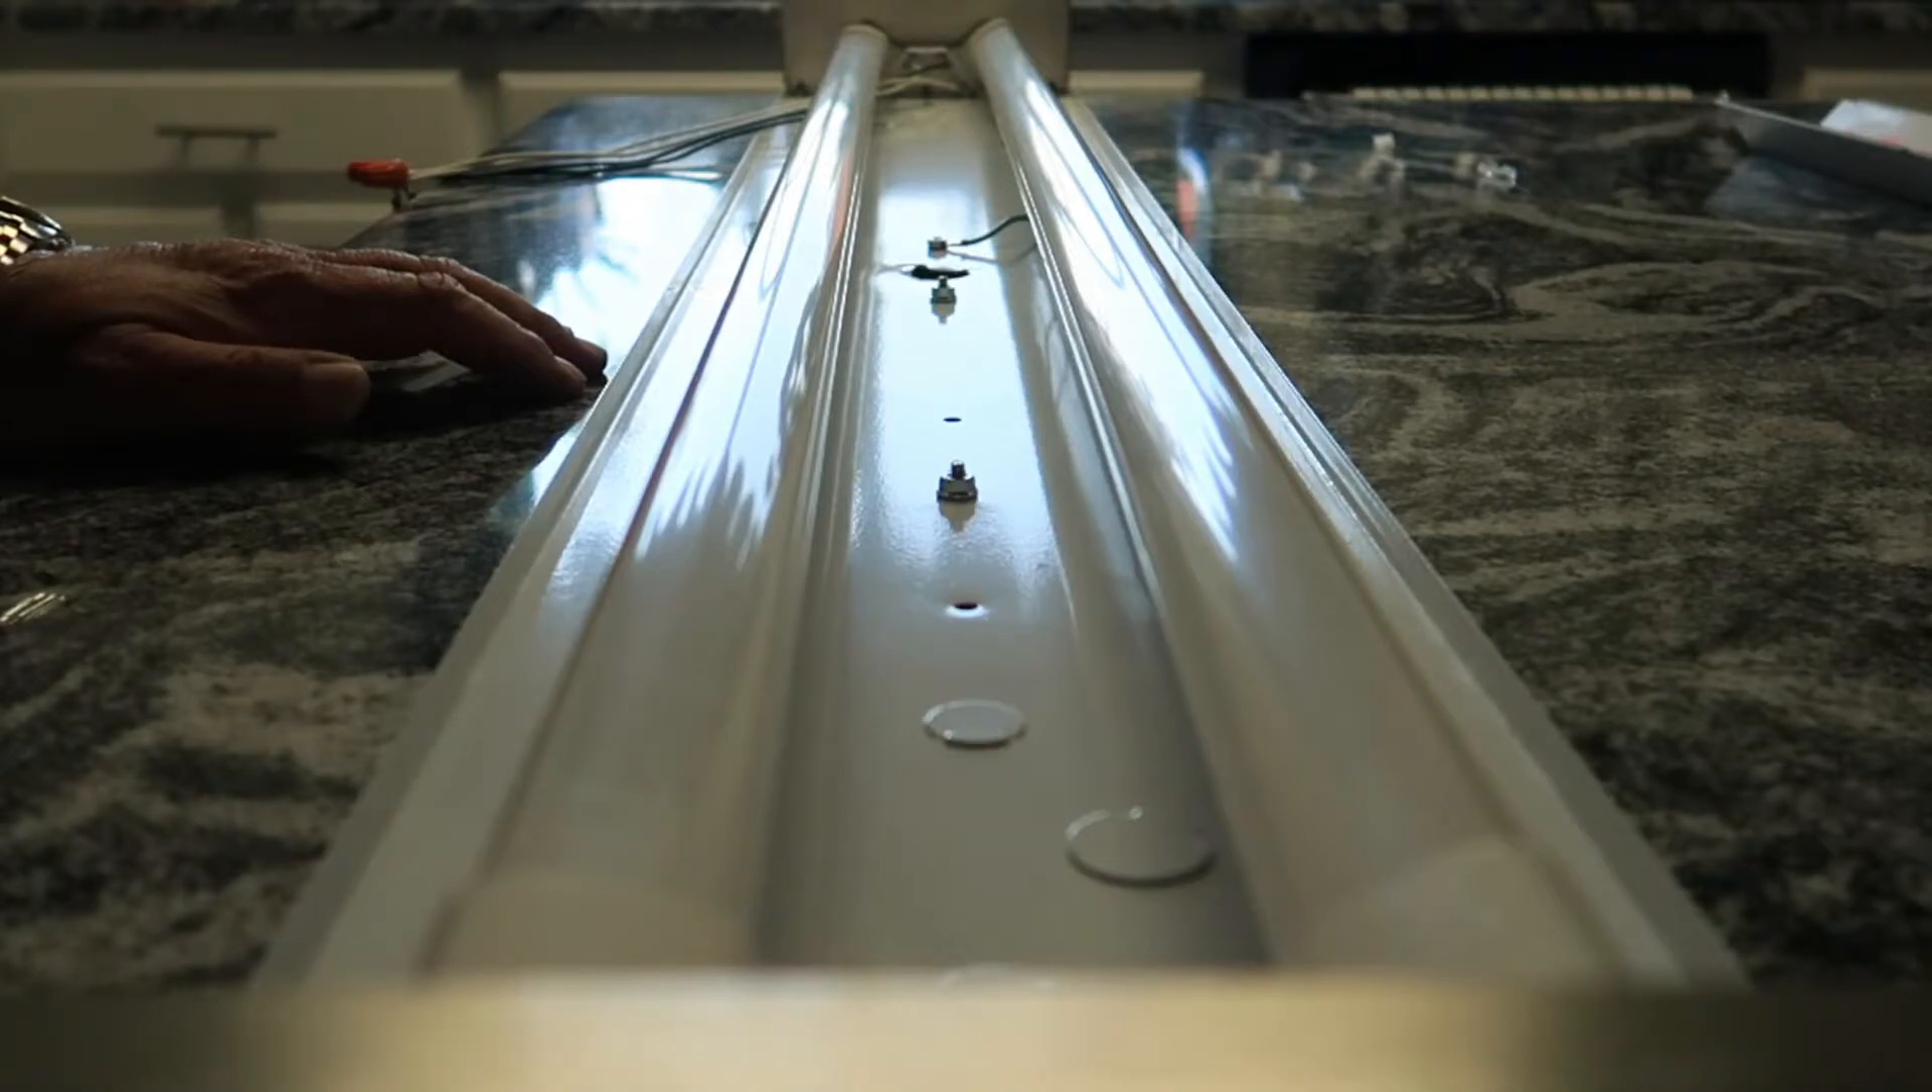Your power is coming in on both legs on one side of the bulb. Now that we've got the bulbs in, we'll go ahead and plug in the temporary cord just to see them light up.